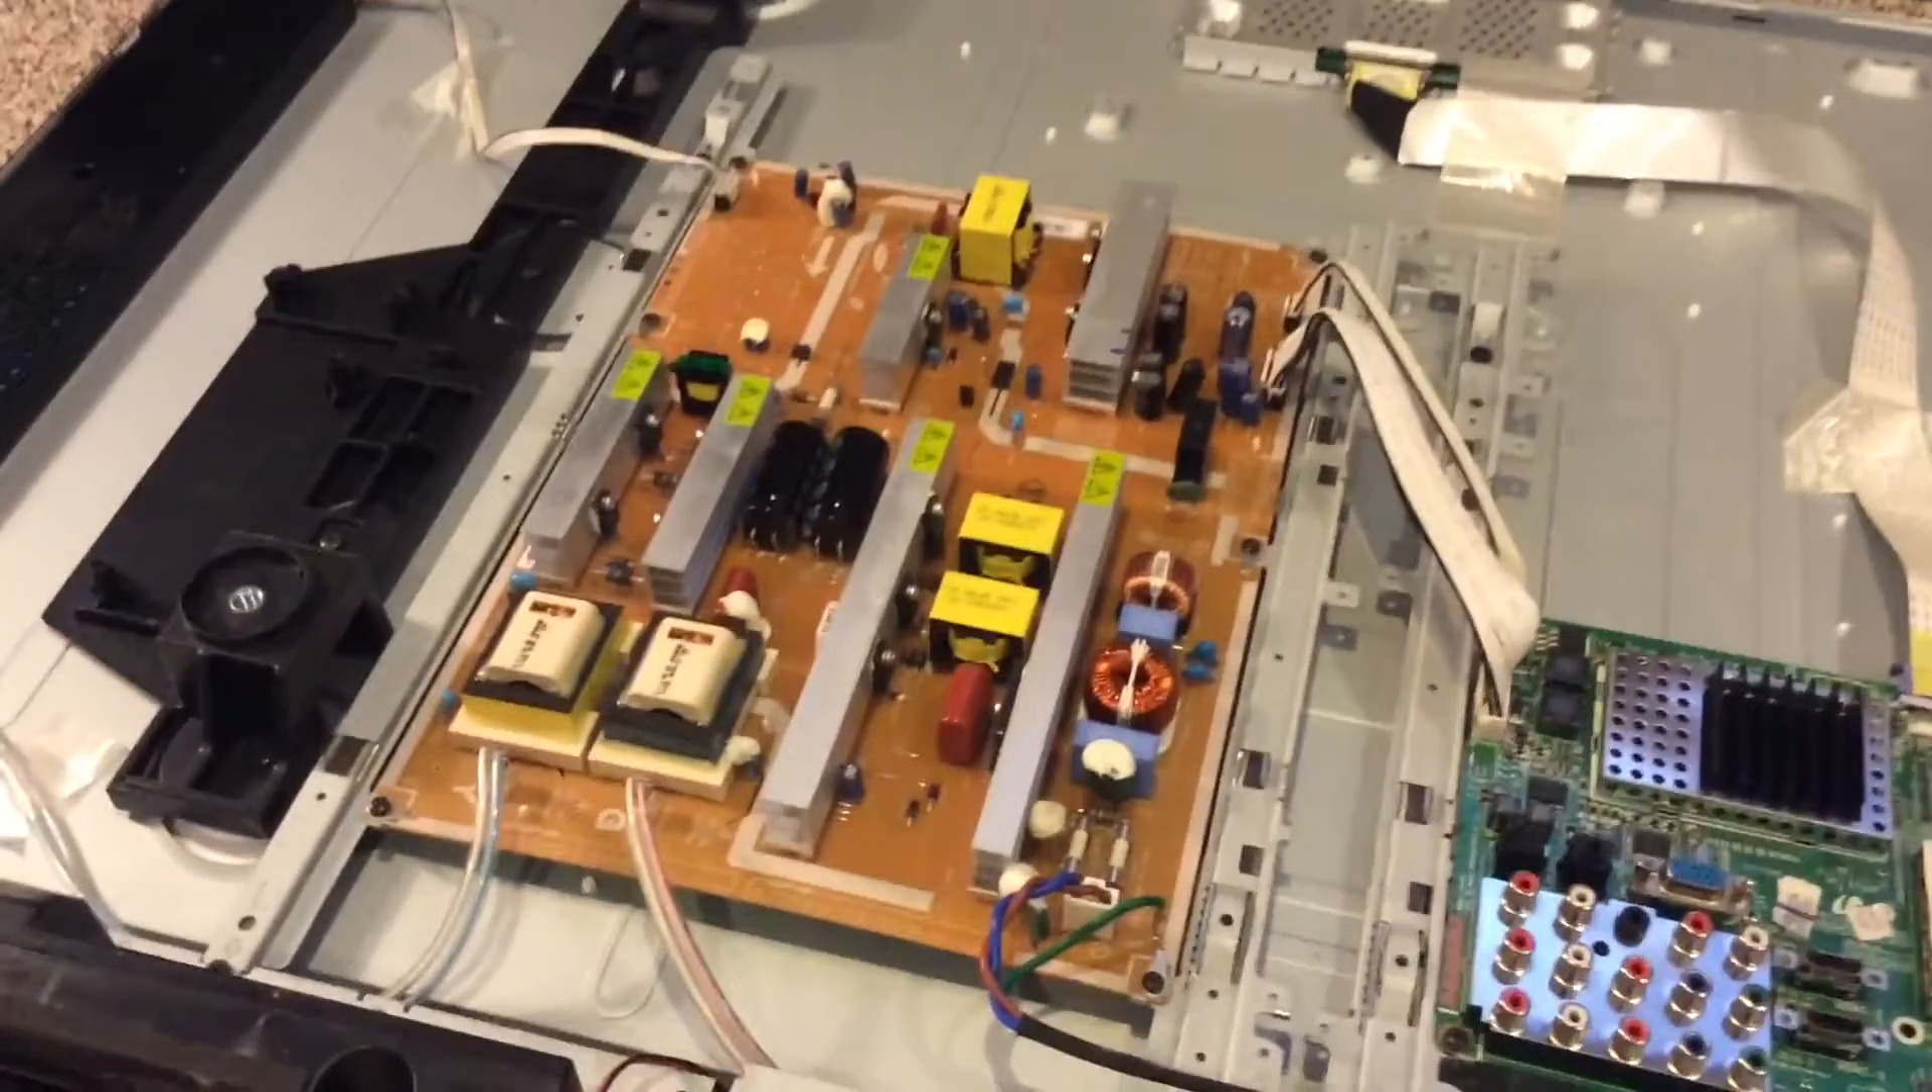OK, this is the moment of truth. We got the board back in place and reconnected all these wire connections.